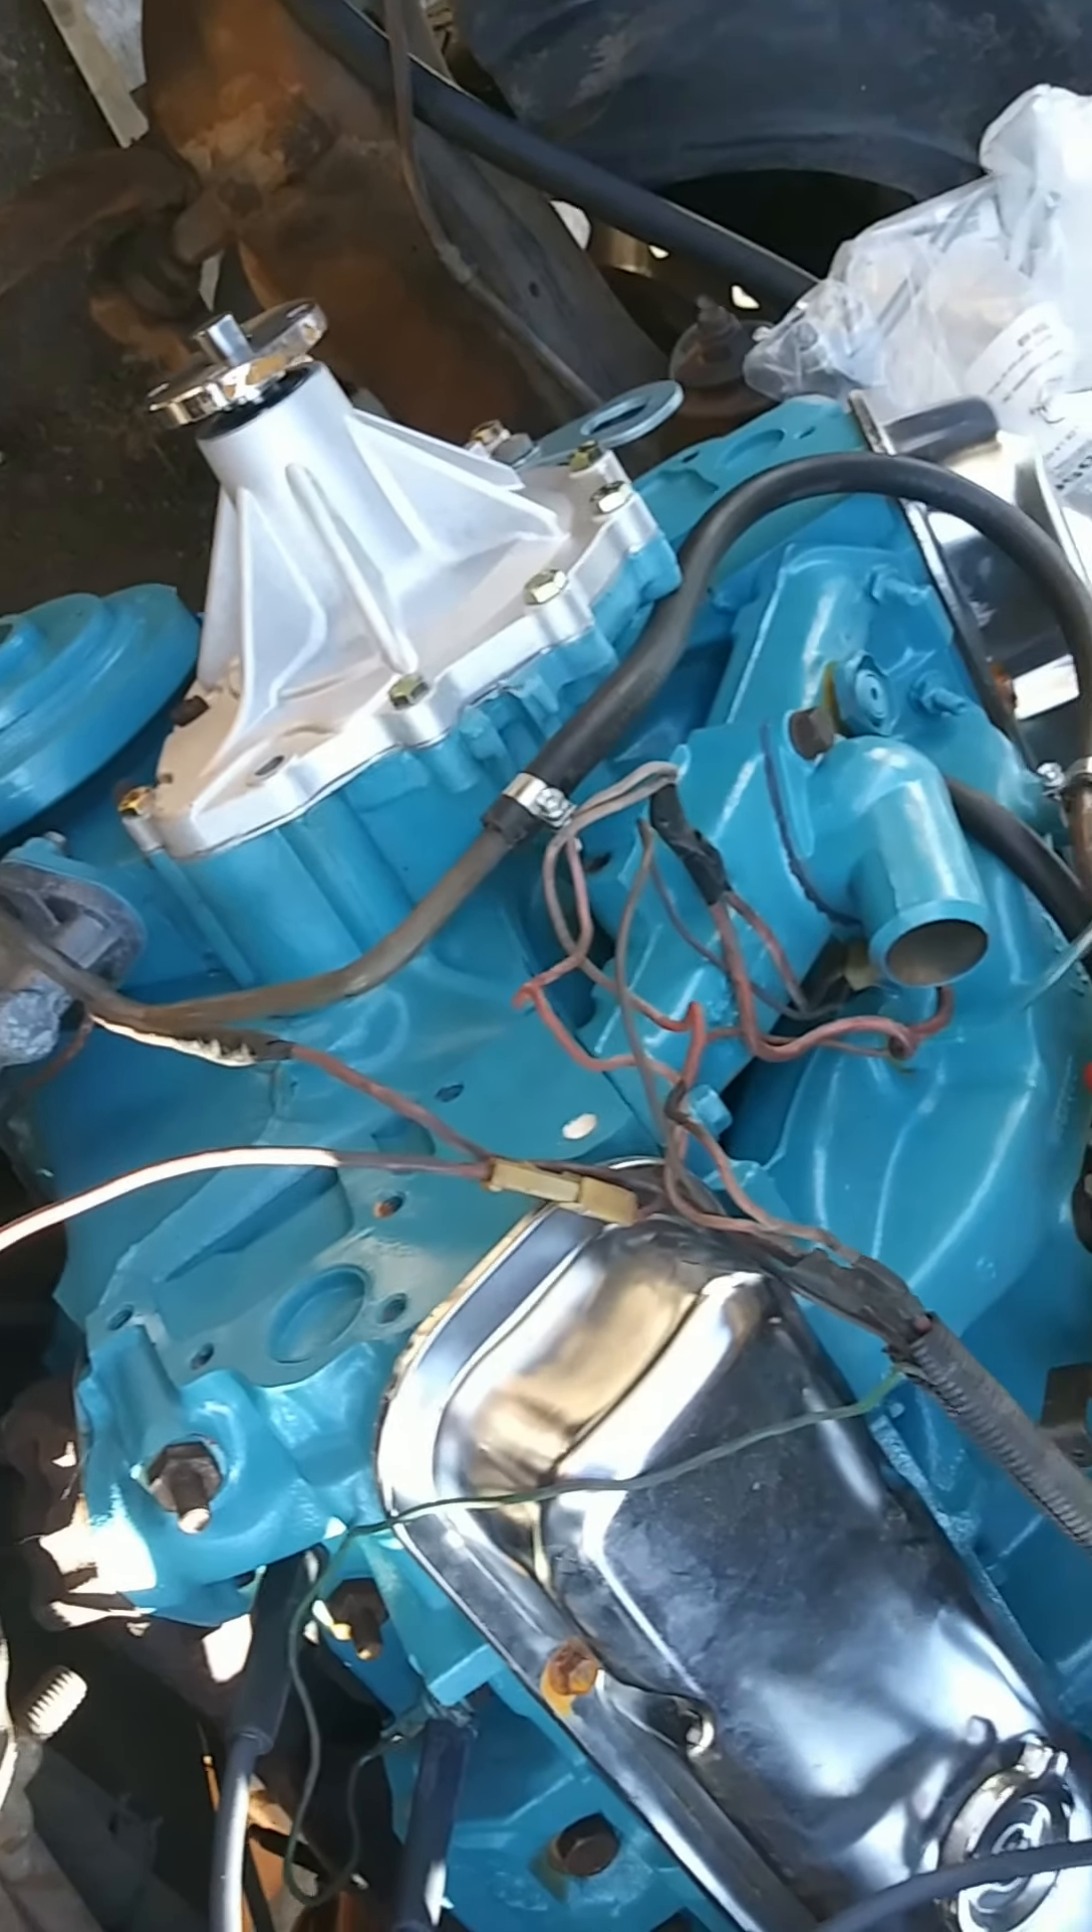I've still got to, uh, get the alternator and brackets and power steering and all that stuff up on the front of this, so I've got plenty to do up here.